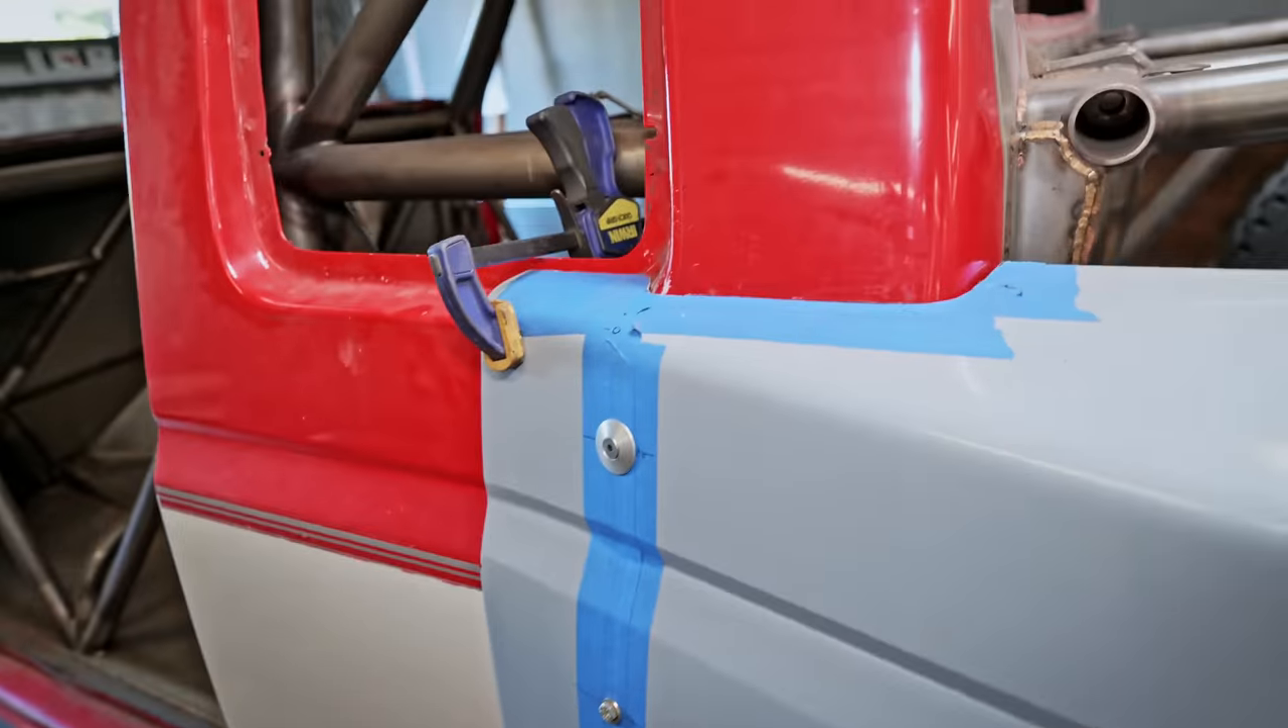If you notice the bedsides come way onto the cab.